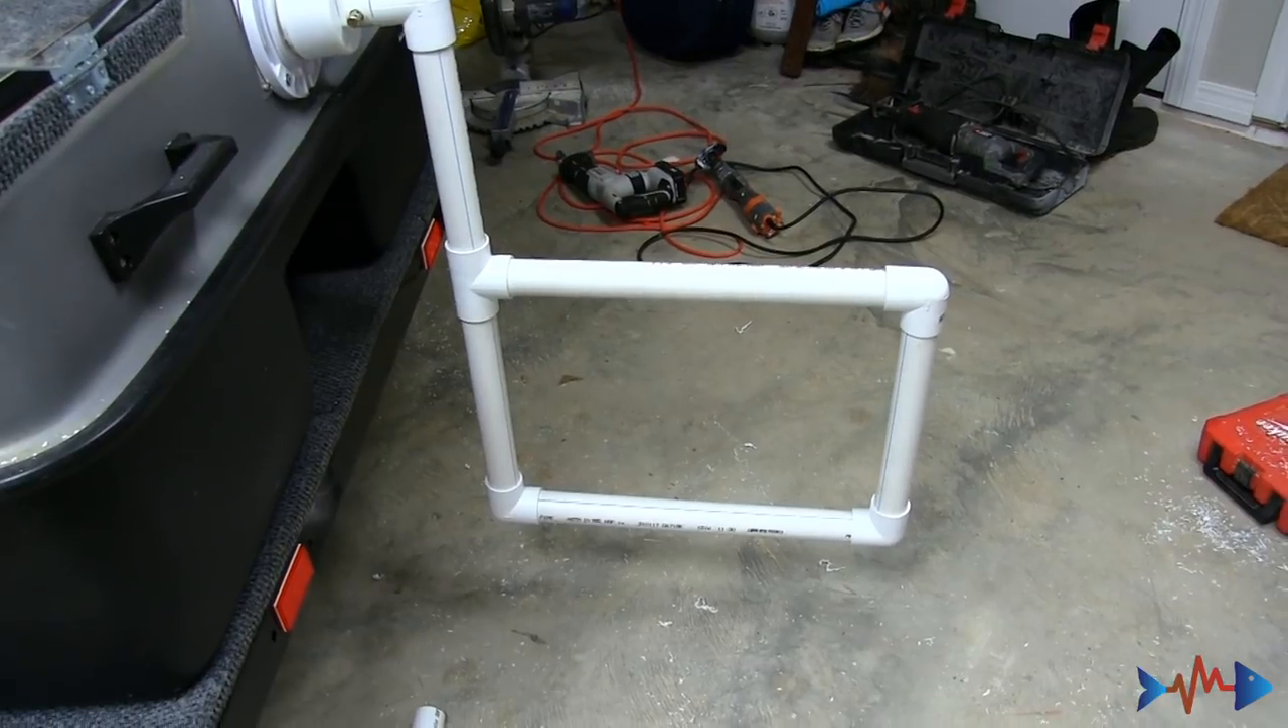So, there's the final rough assembly.